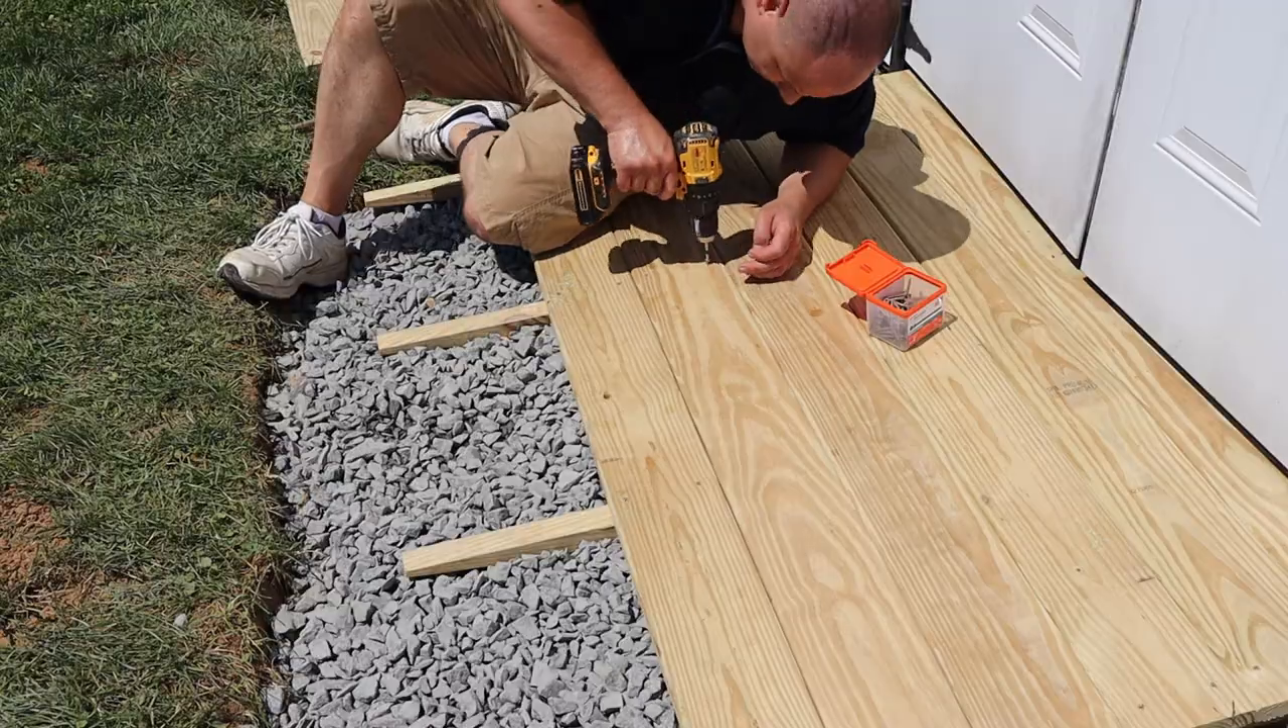The treated wood was still a little wet, so I butted each board directly against one another, knowing that spaces are going to develop between the boards as they dry out.